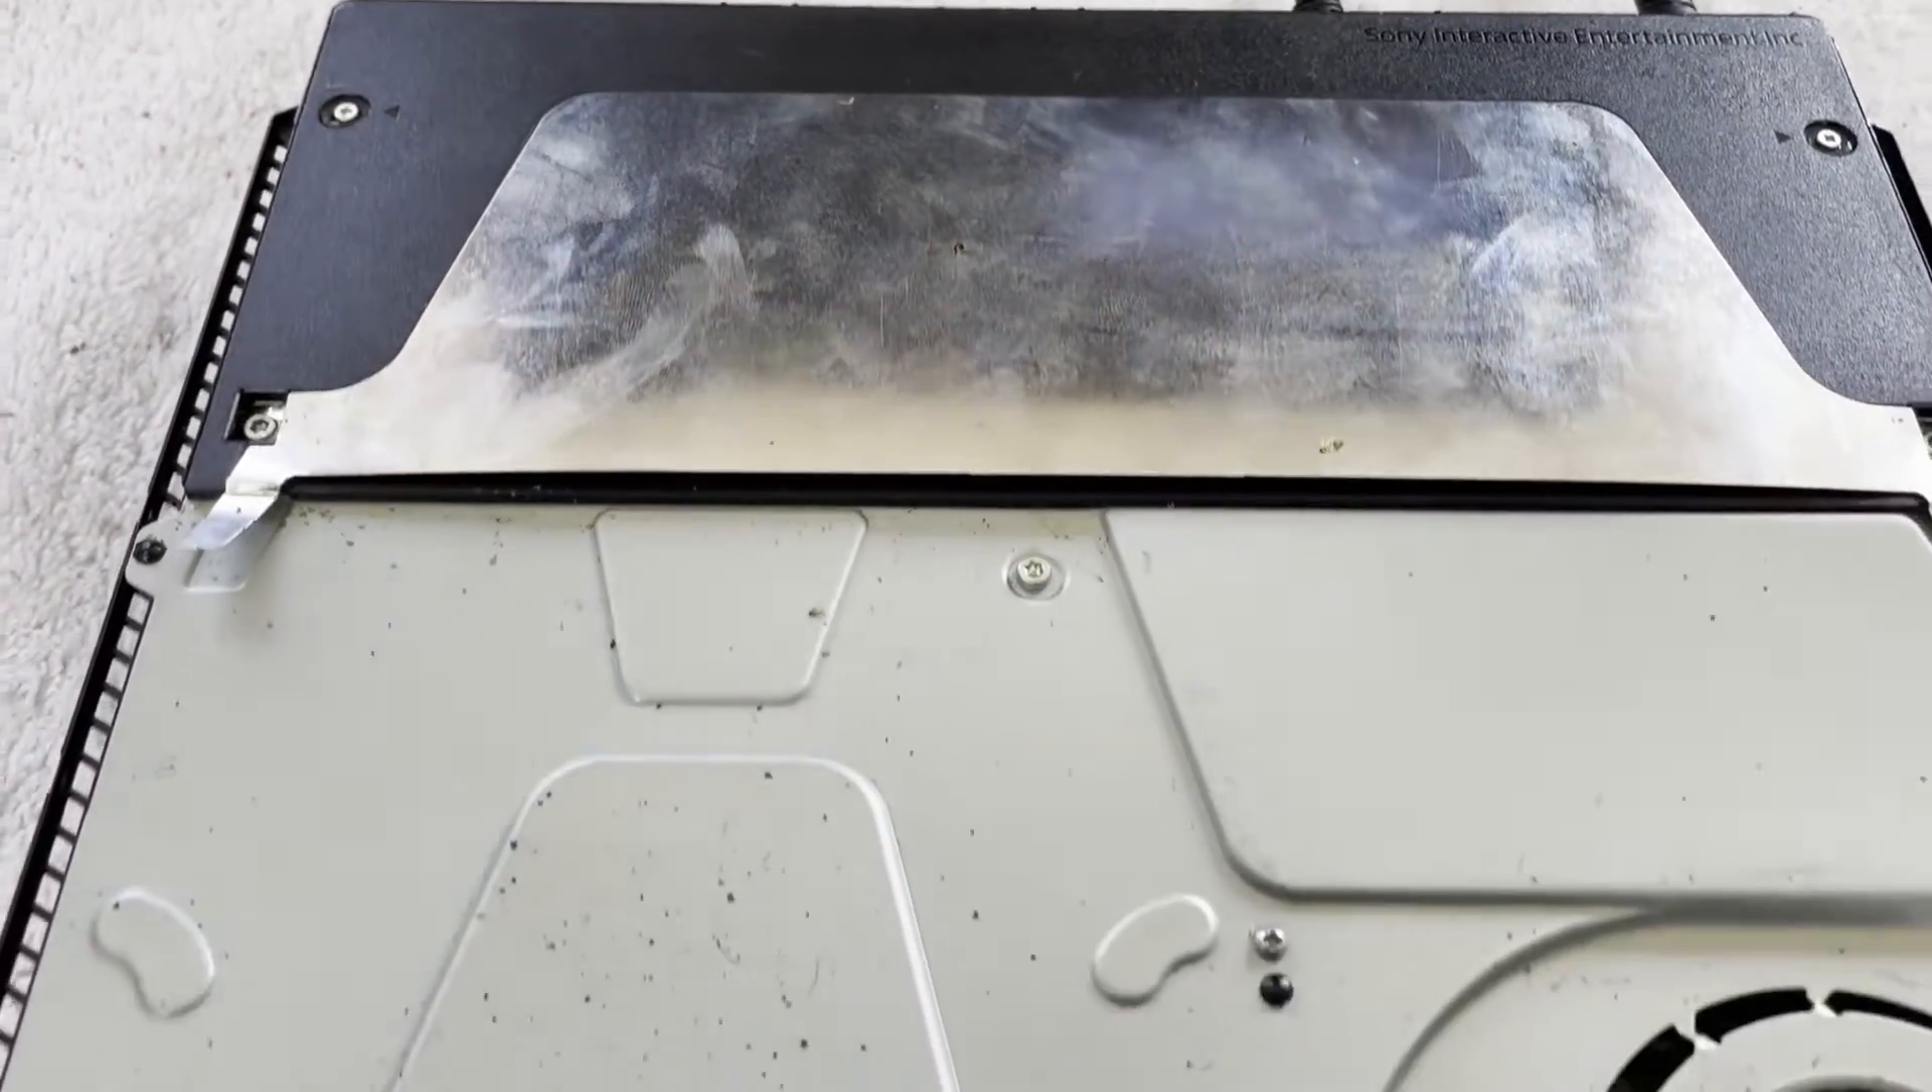Top cover is off, and you can kind of see what it looks like in here.